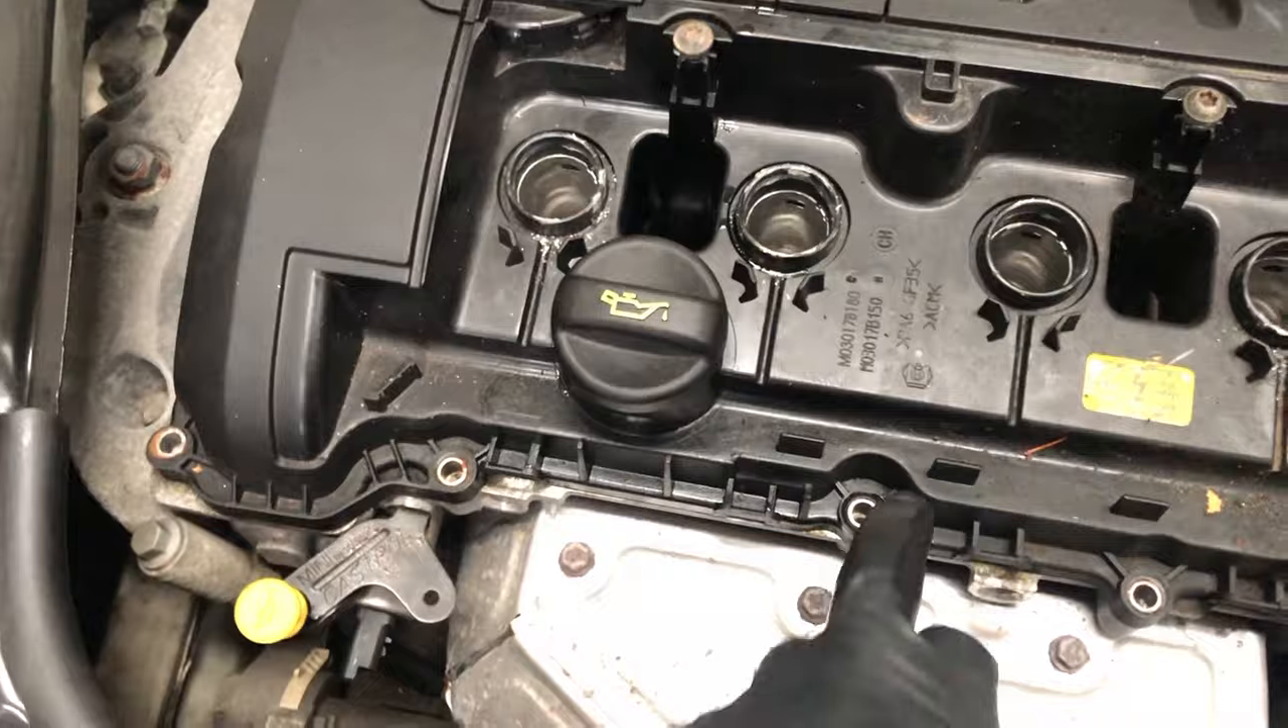I've taken the the coil packs out on this car and some of the nuts but nothing much more.